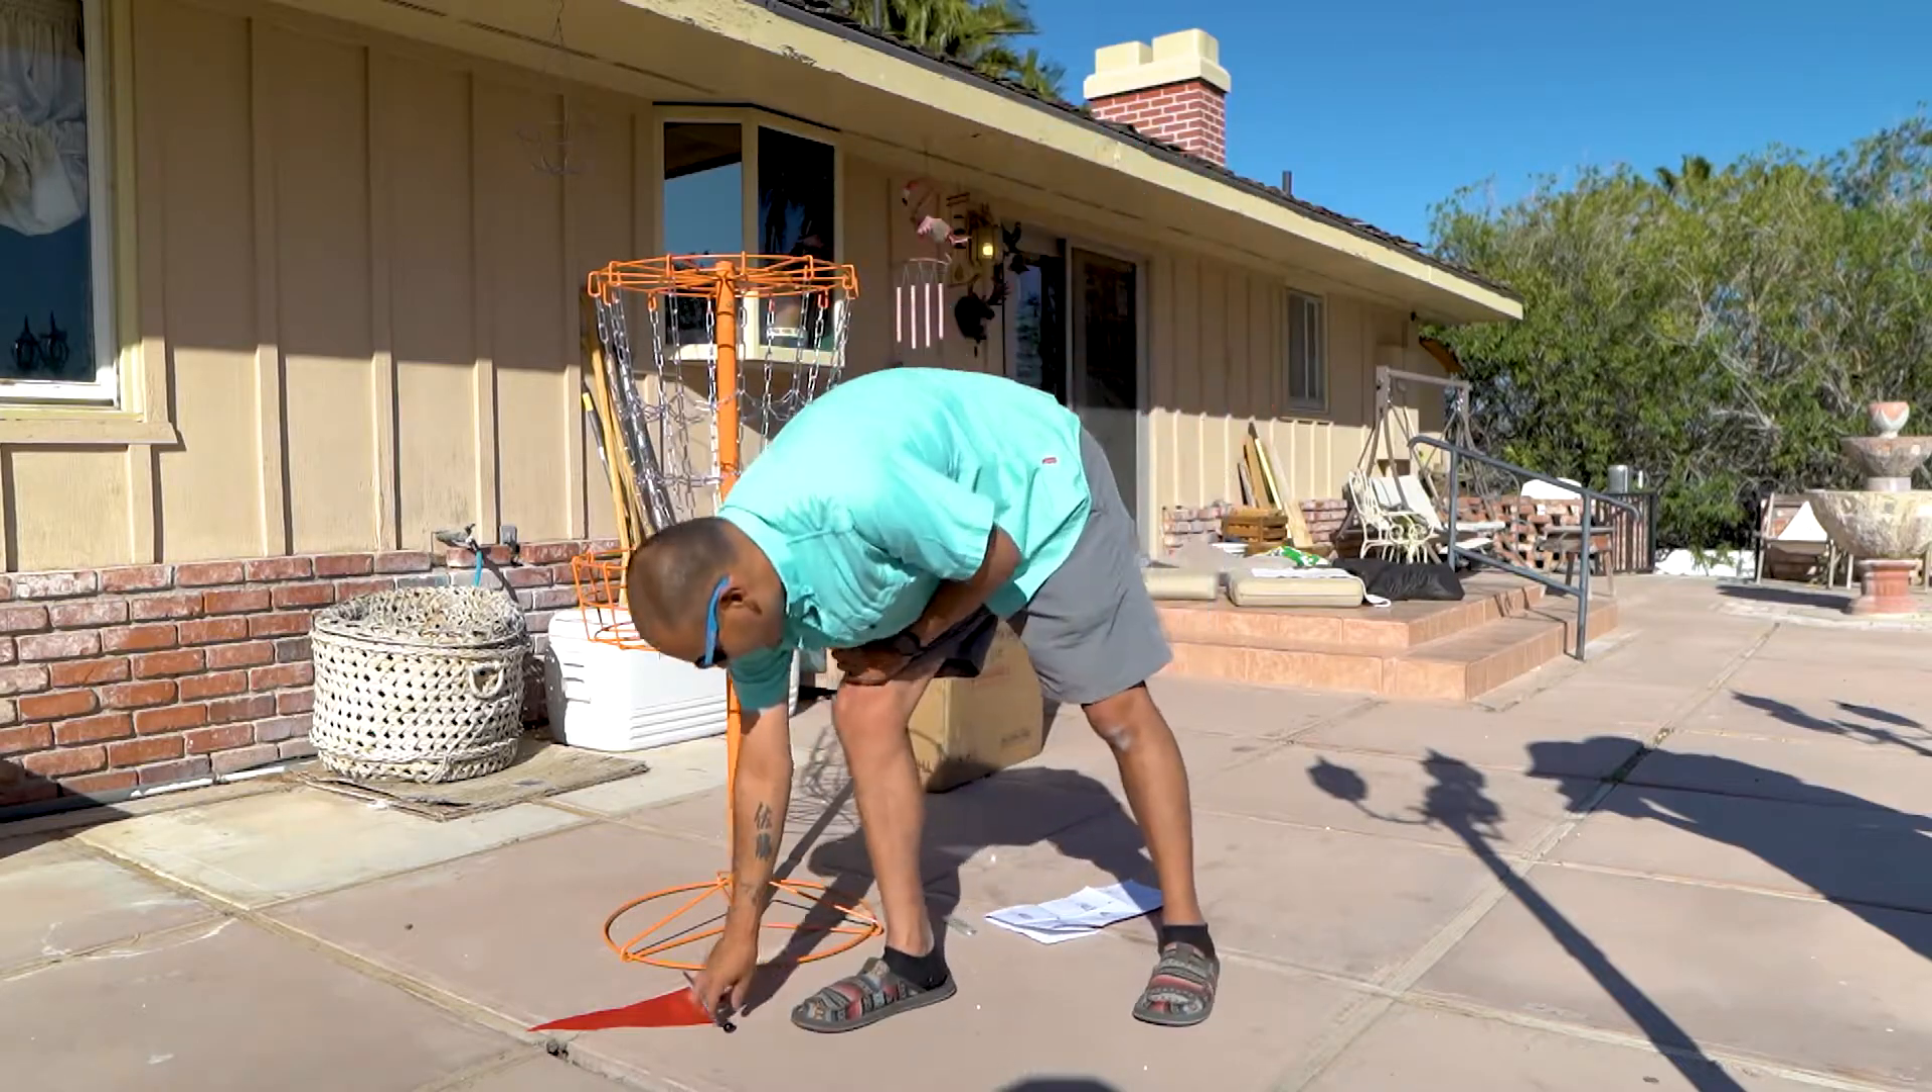That's the basket fully assembled minus the flag on top.